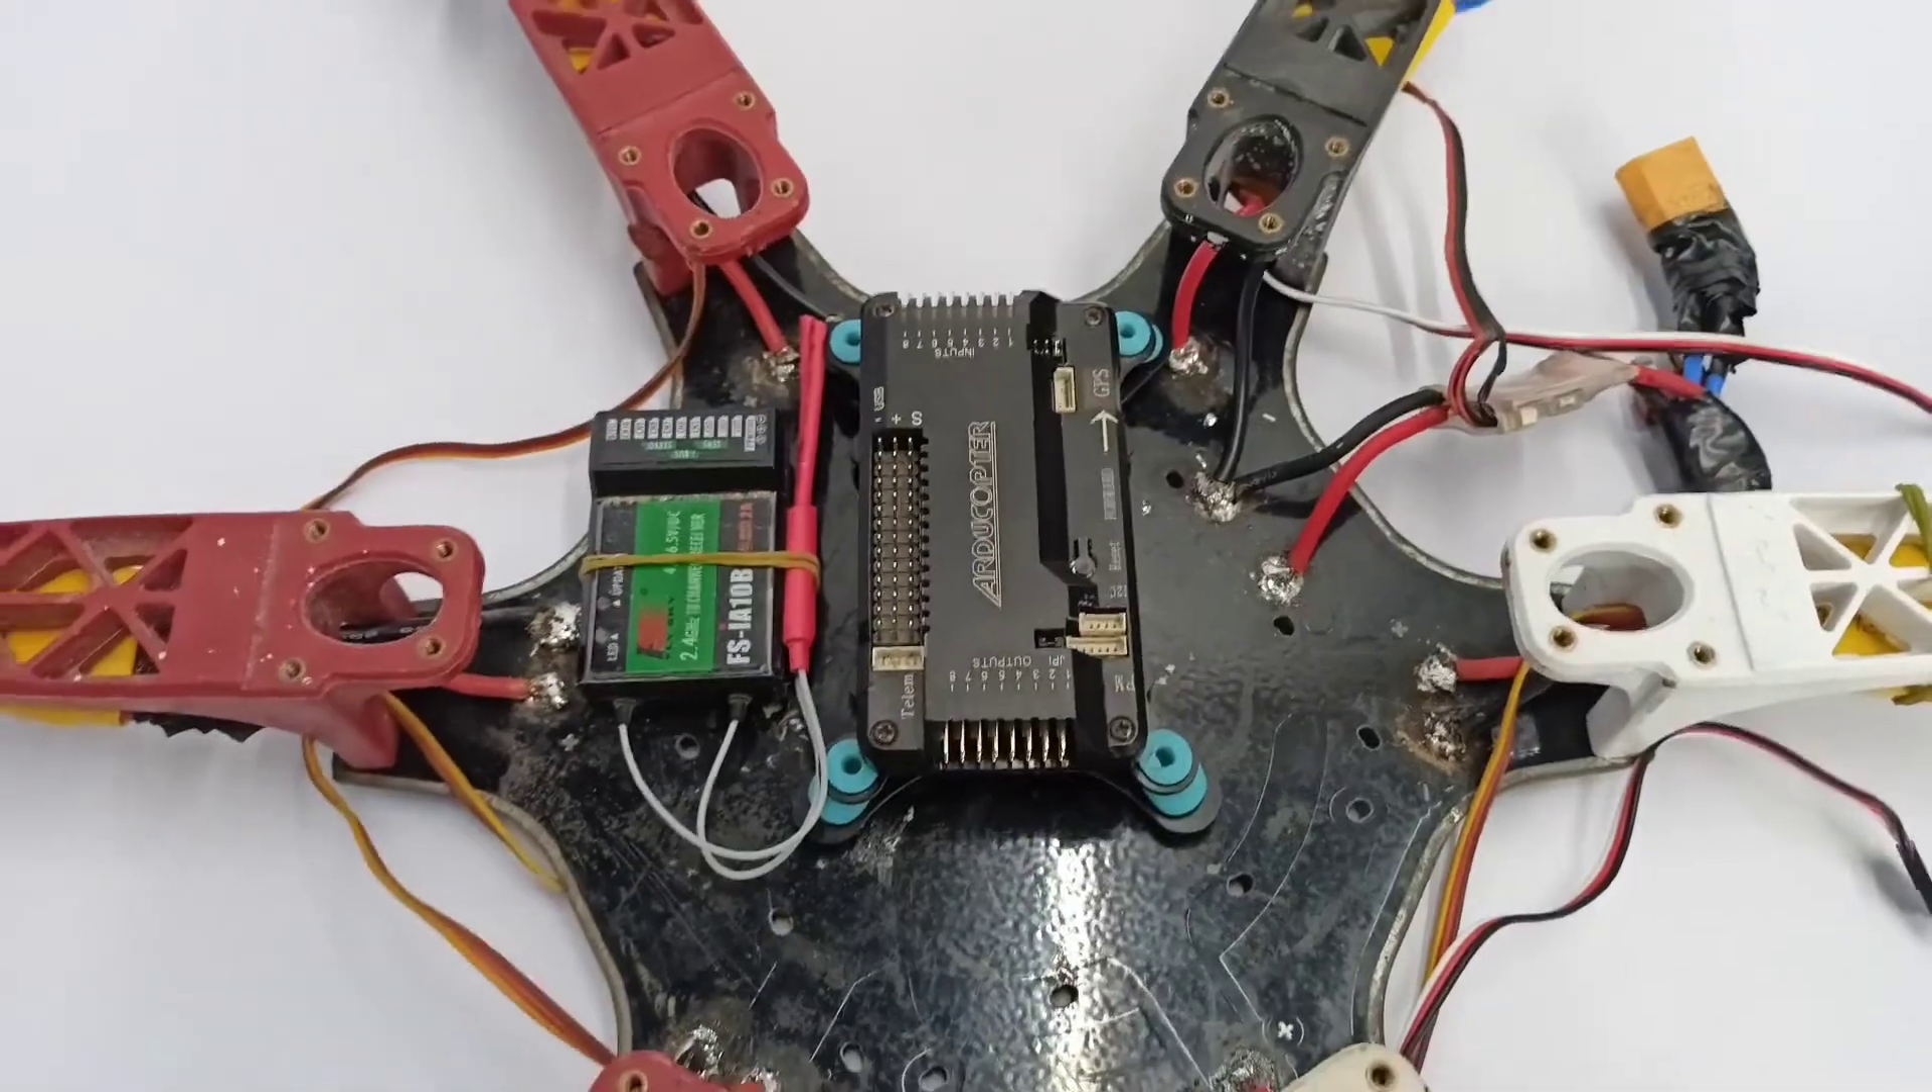इस flight controller को हमने लगाया anti-vibration pad के उपर।